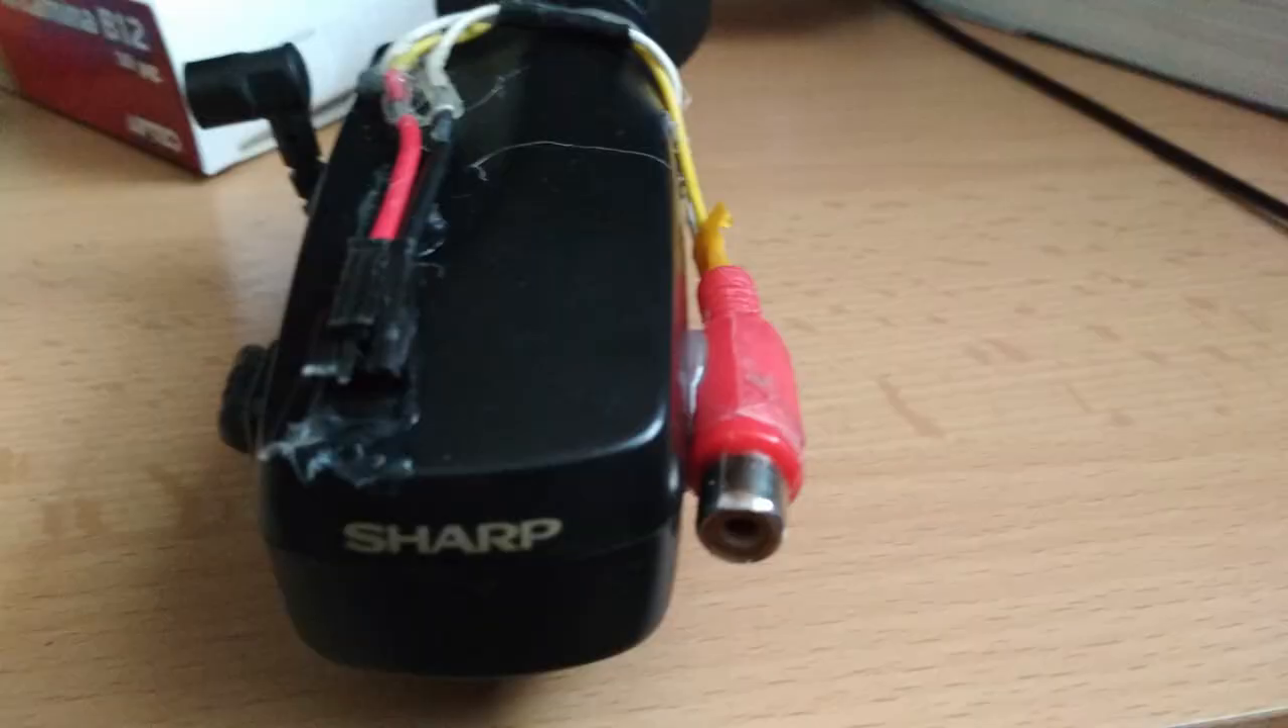I've also glued composite jack onto the case and add connector so you can detach USB cable.